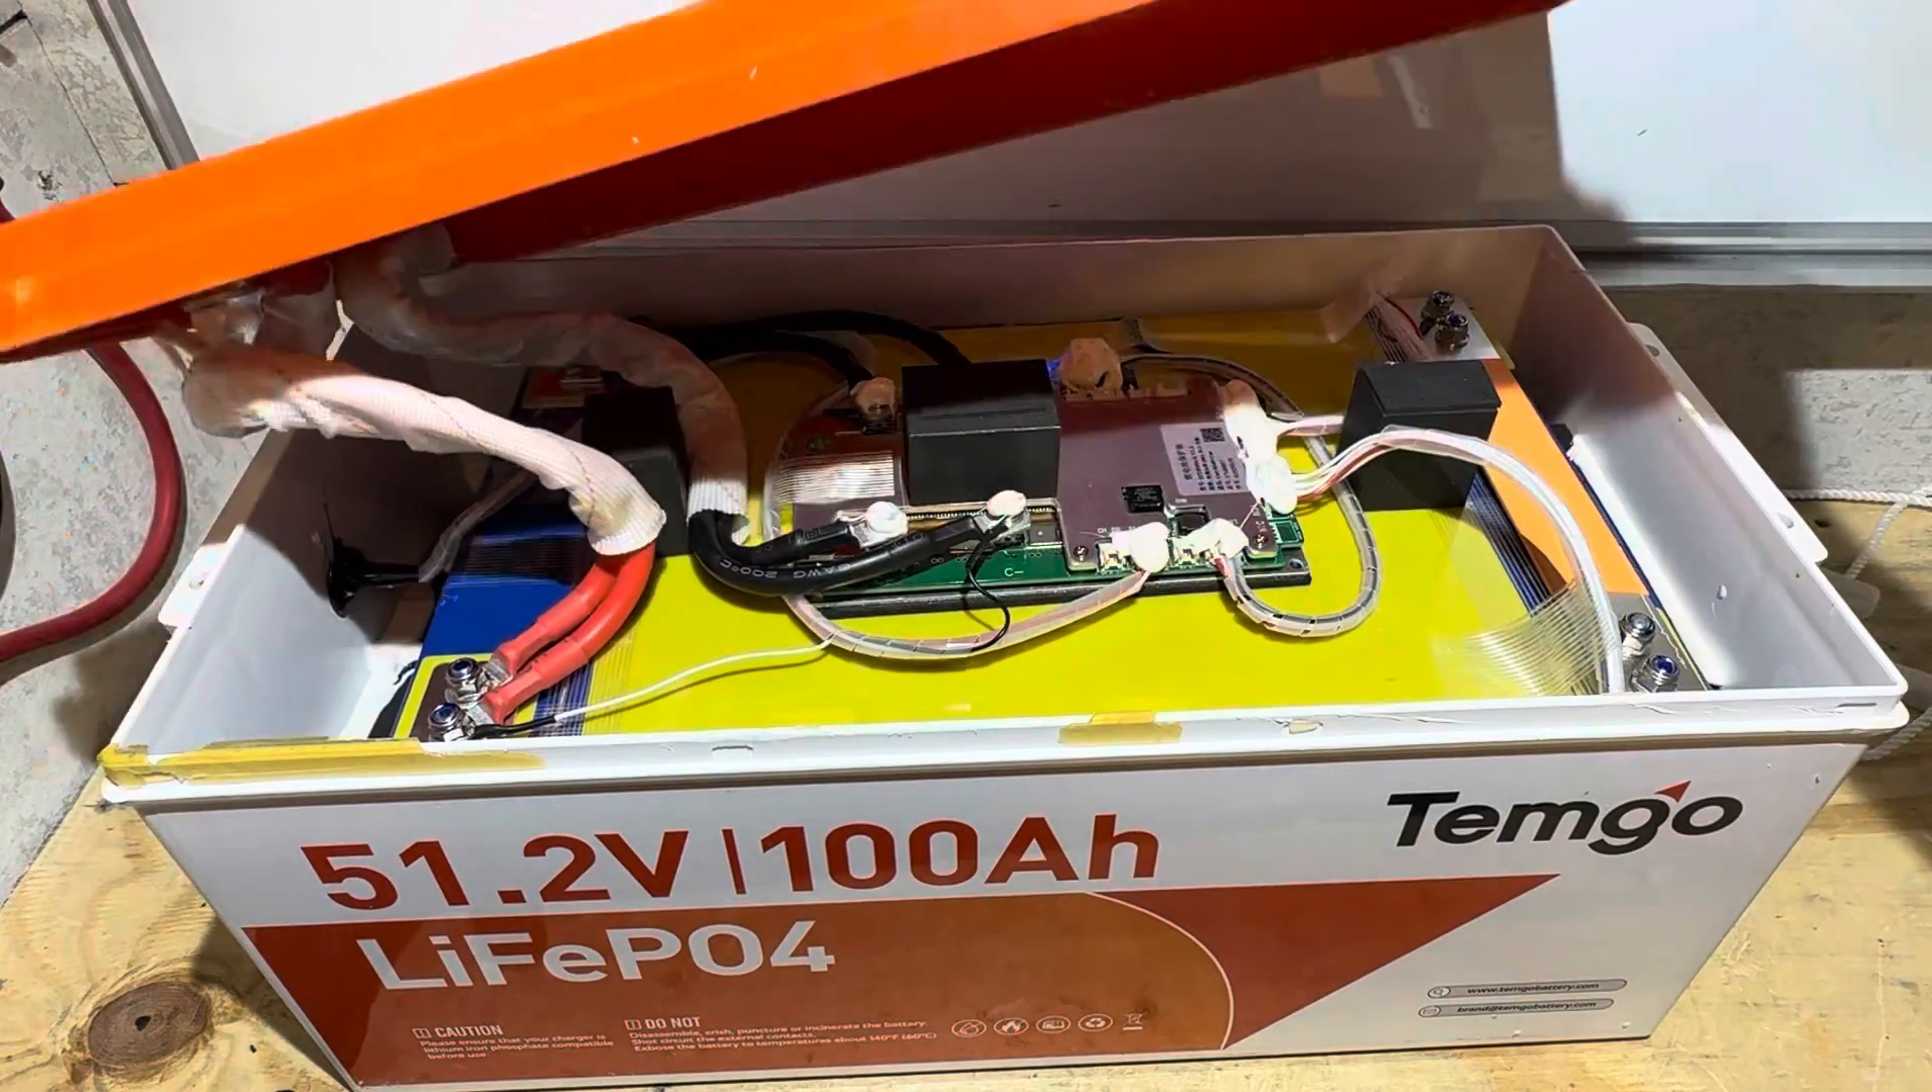All right. So I got the lid most of the way off.